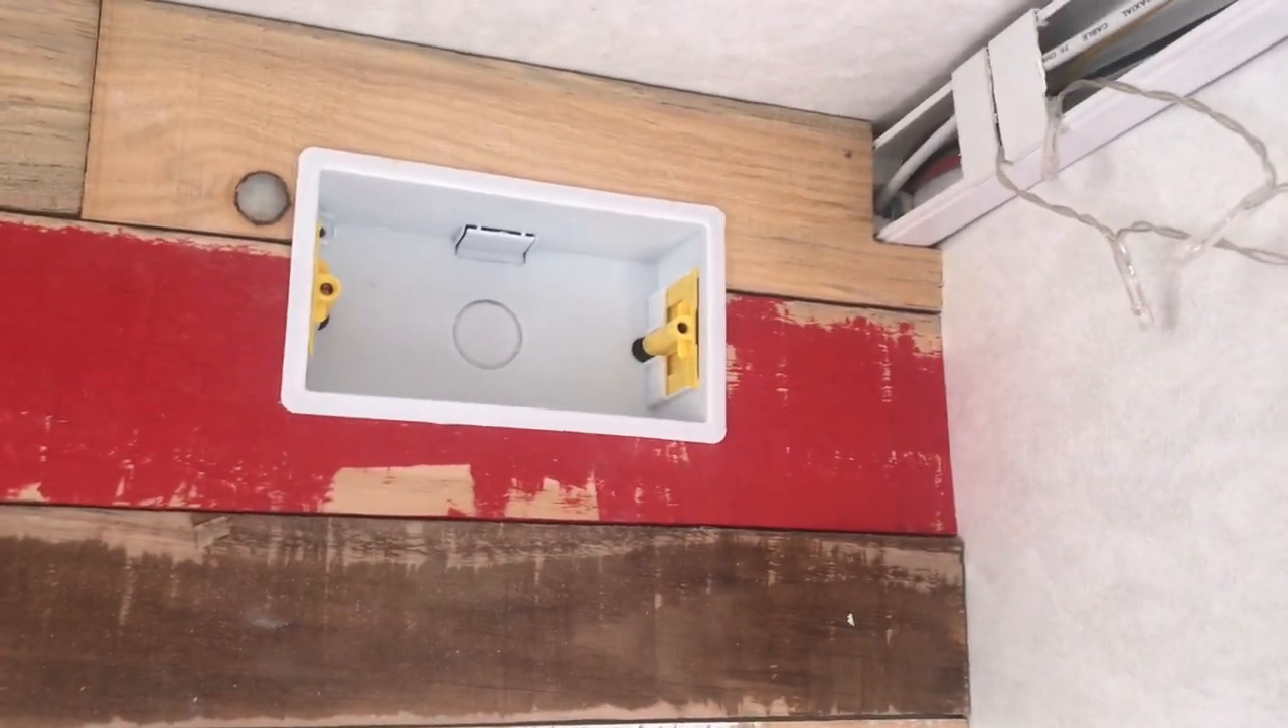The back box is in place.